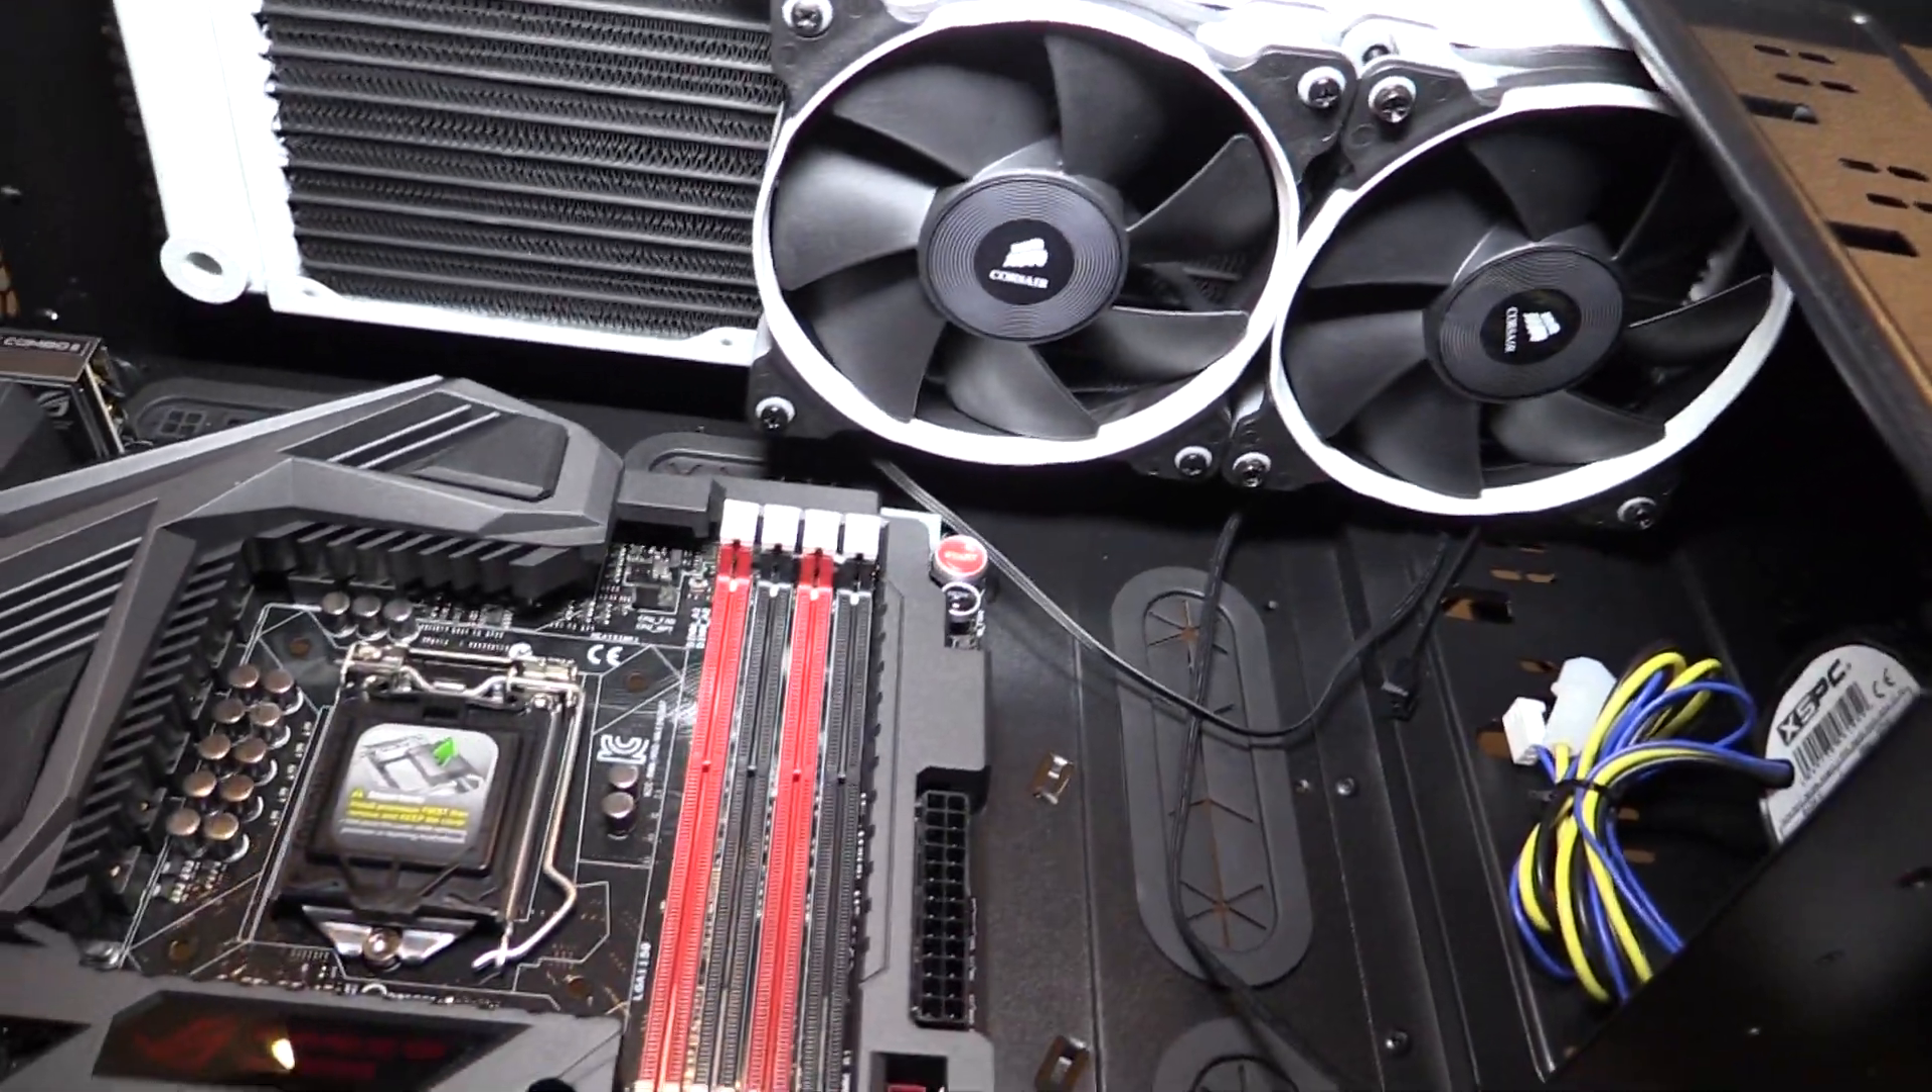Up top here we have two of the three Corsair fans that will go up here.